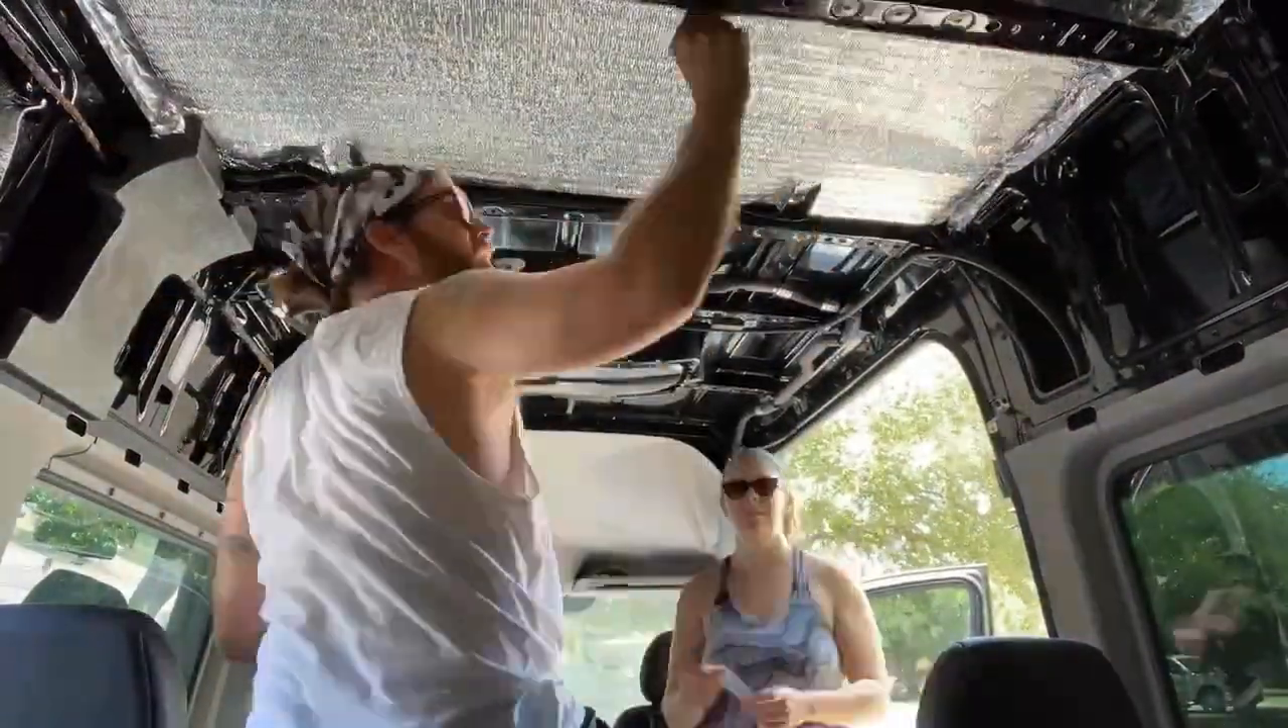So, now we get to go in and install the rest of the headliner into the rest of the van.